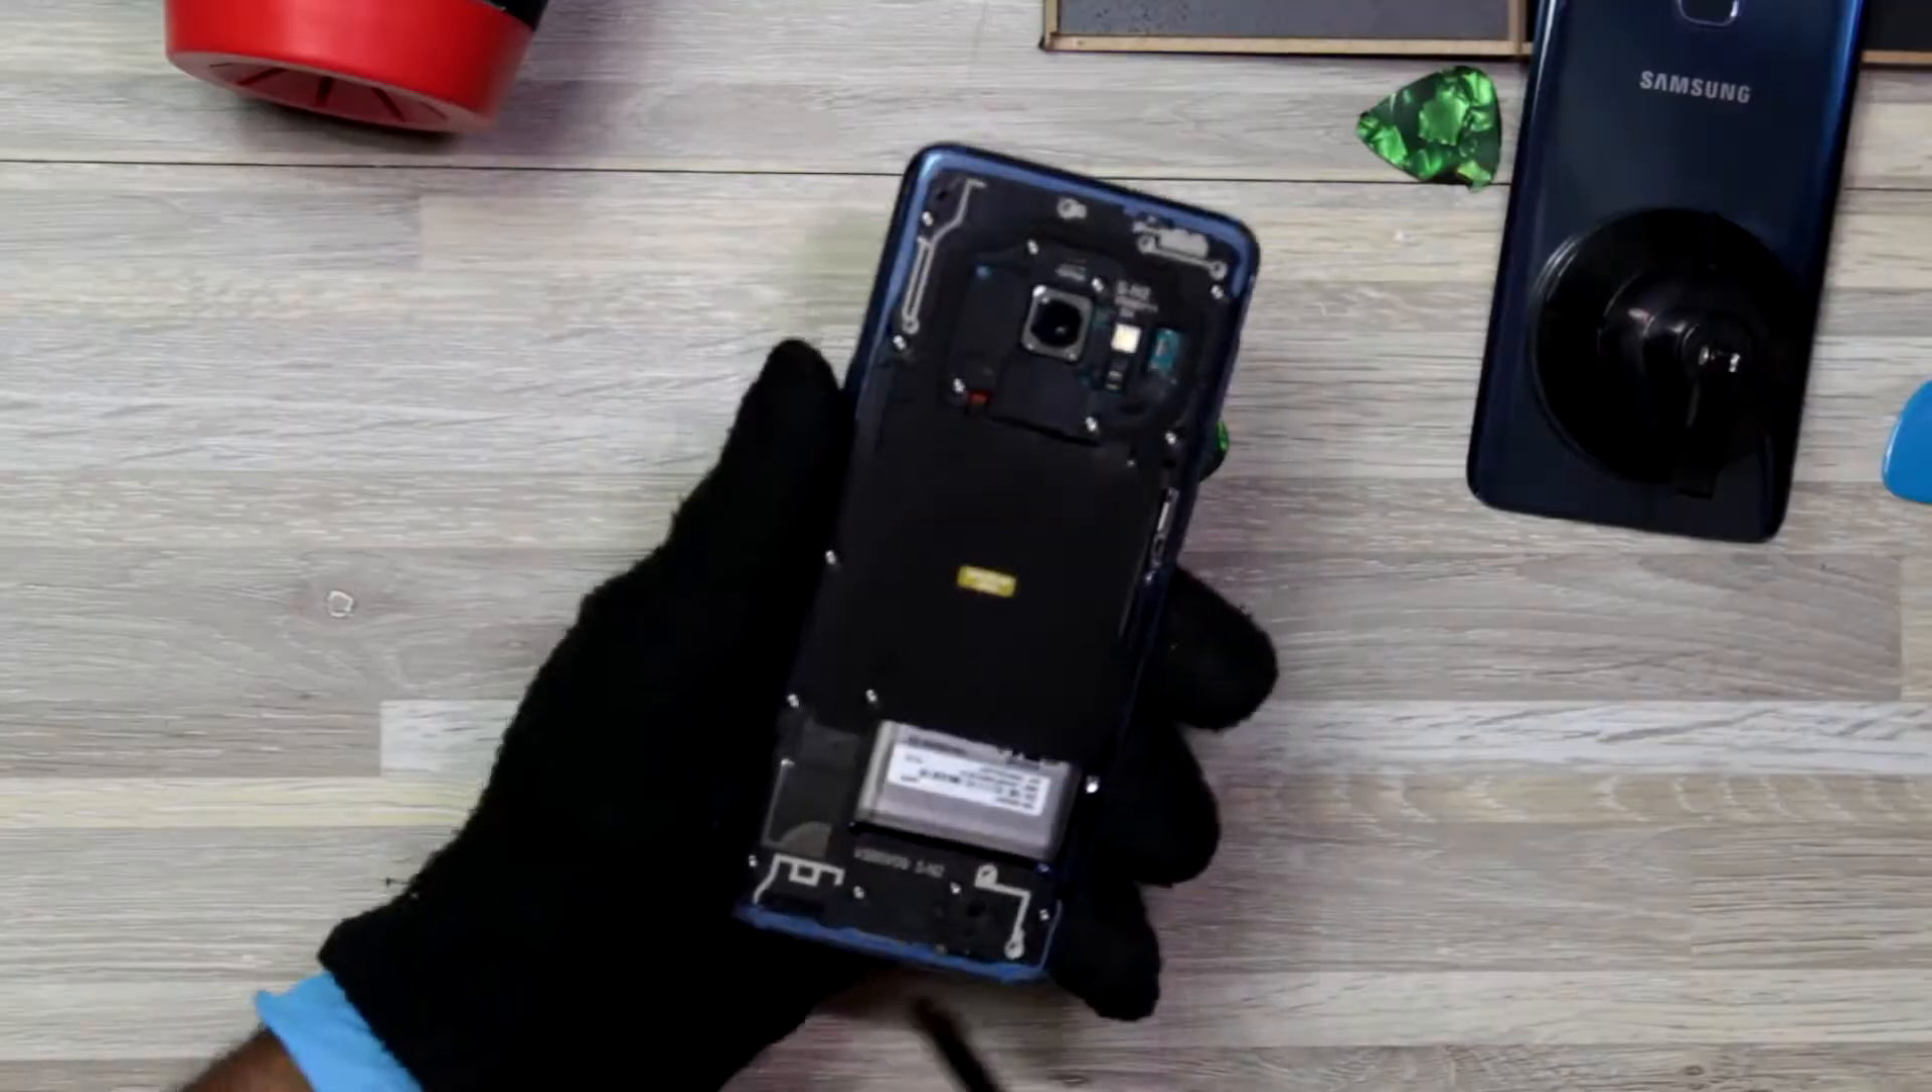I have successfully removed the back glass without cracking it.